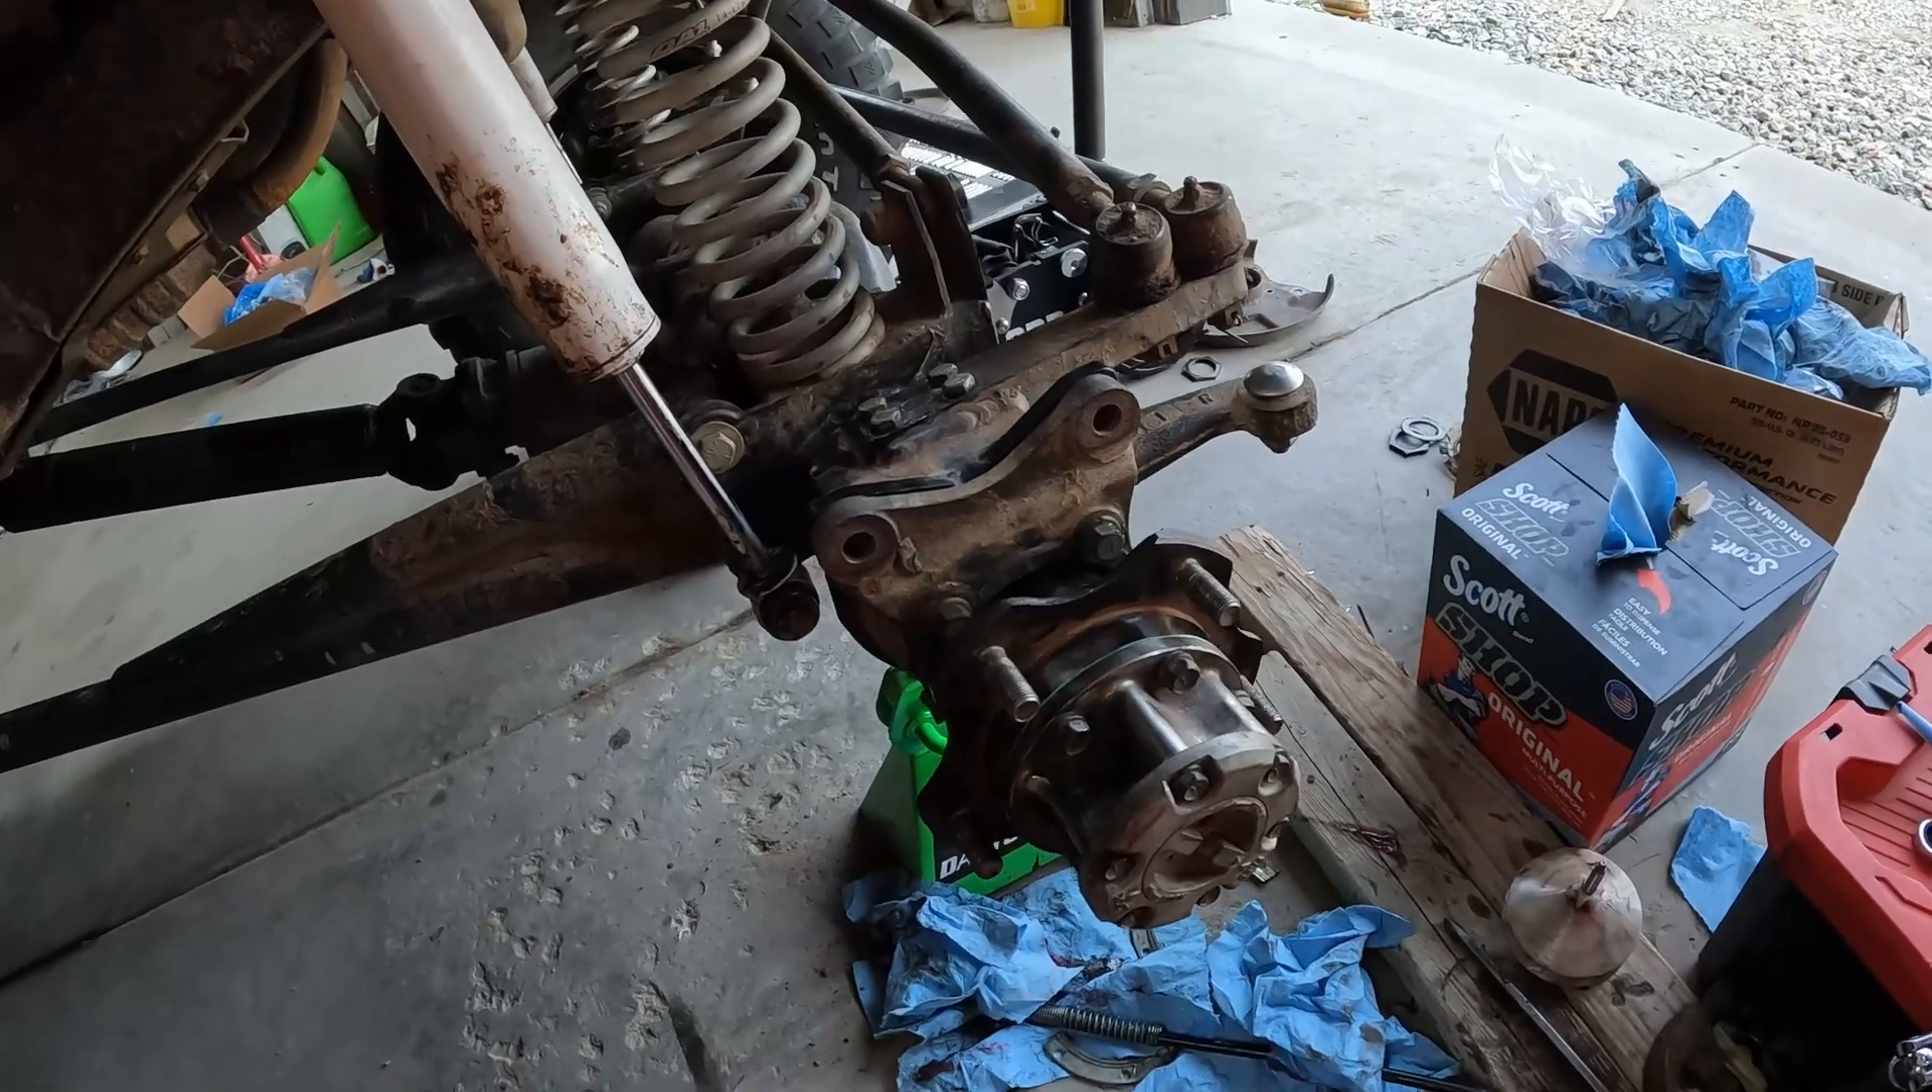Now it's just time to put the brakes back on and the tire on and see how it works.